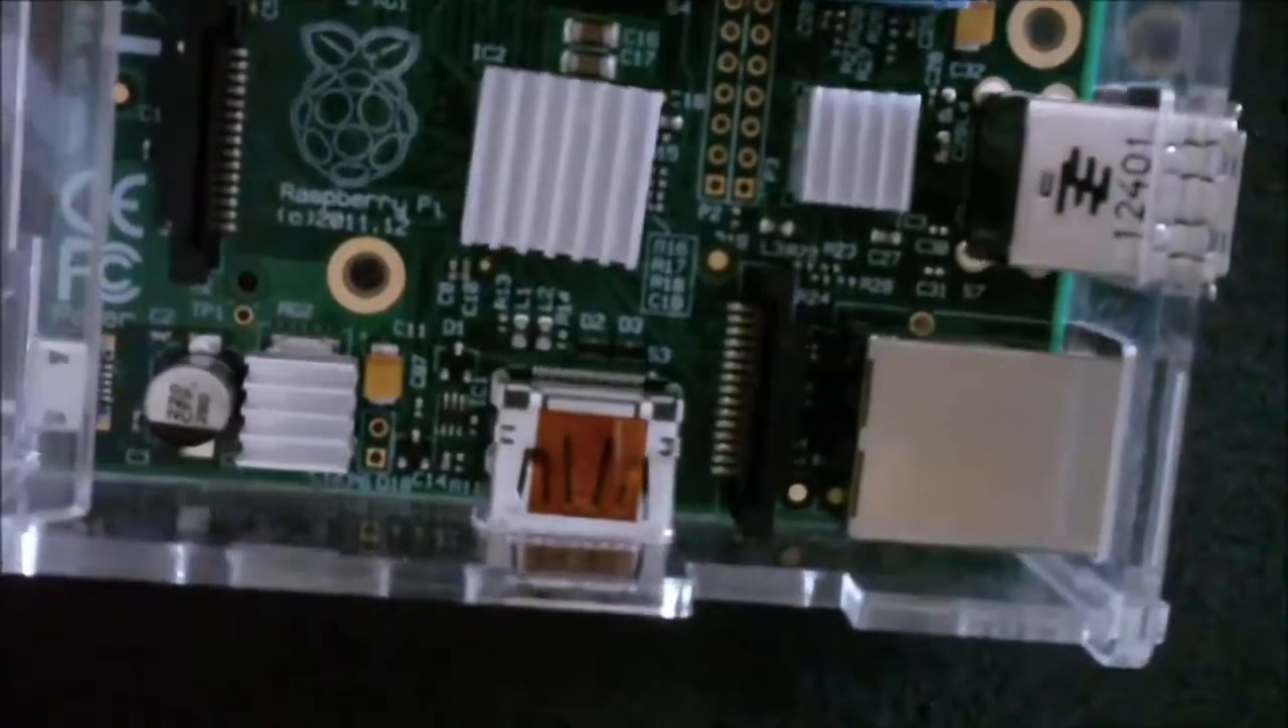Este sería el aspecto que tendría nuestra Raspberry con sus disipadores ya colocados.